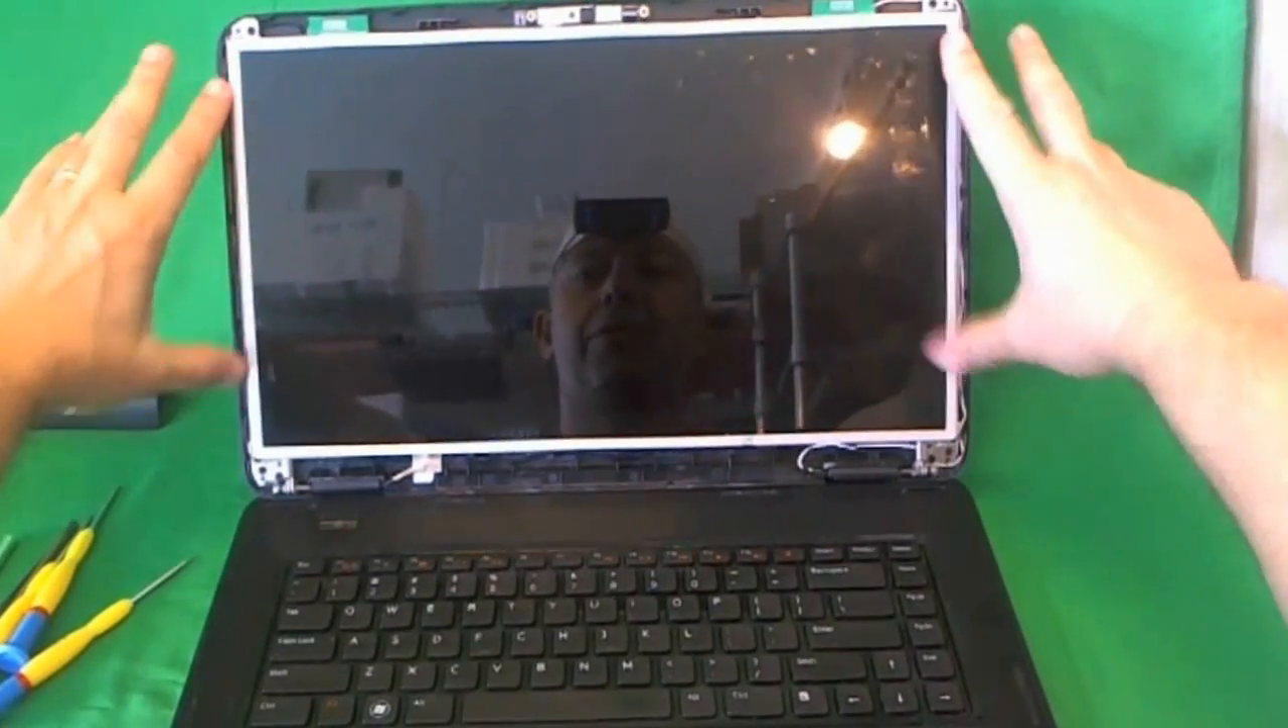Okay, now we remove the bezel, and put it to the side, and now we have the screen assembly.